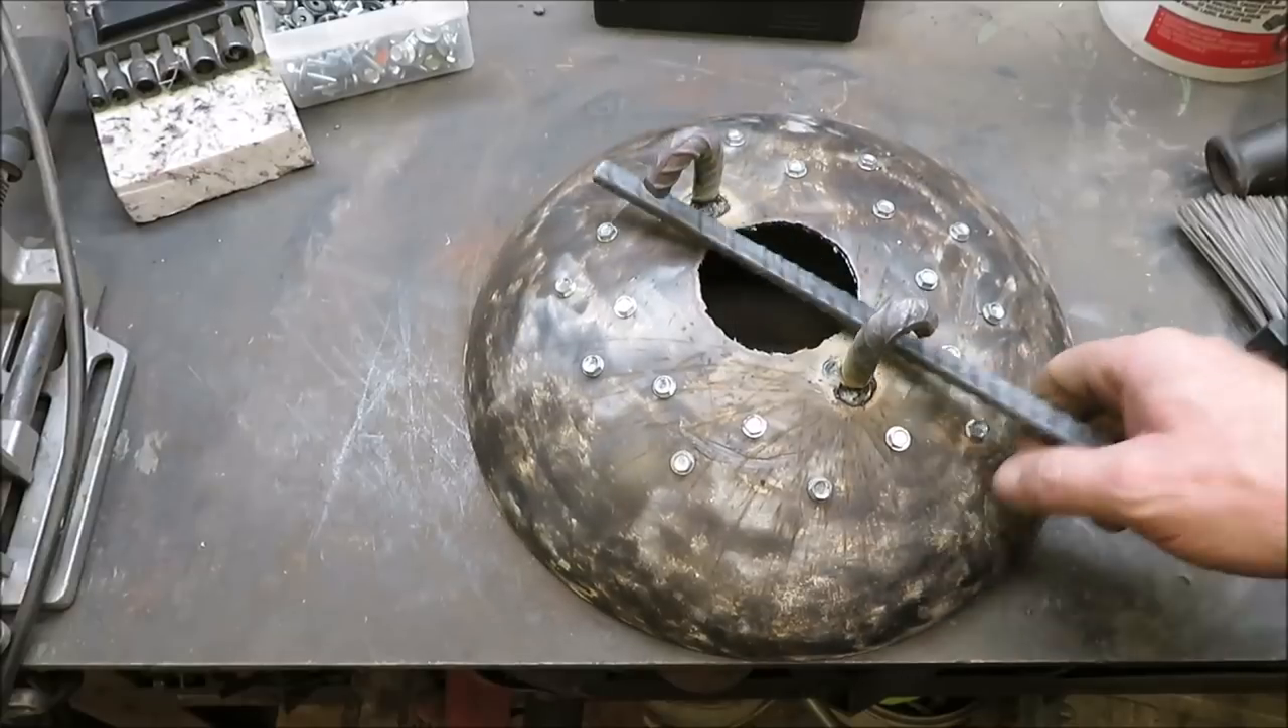Okay this is what we got so far for the lid I got a bunch of screws in there we got our handle where we can get this thing on and off.